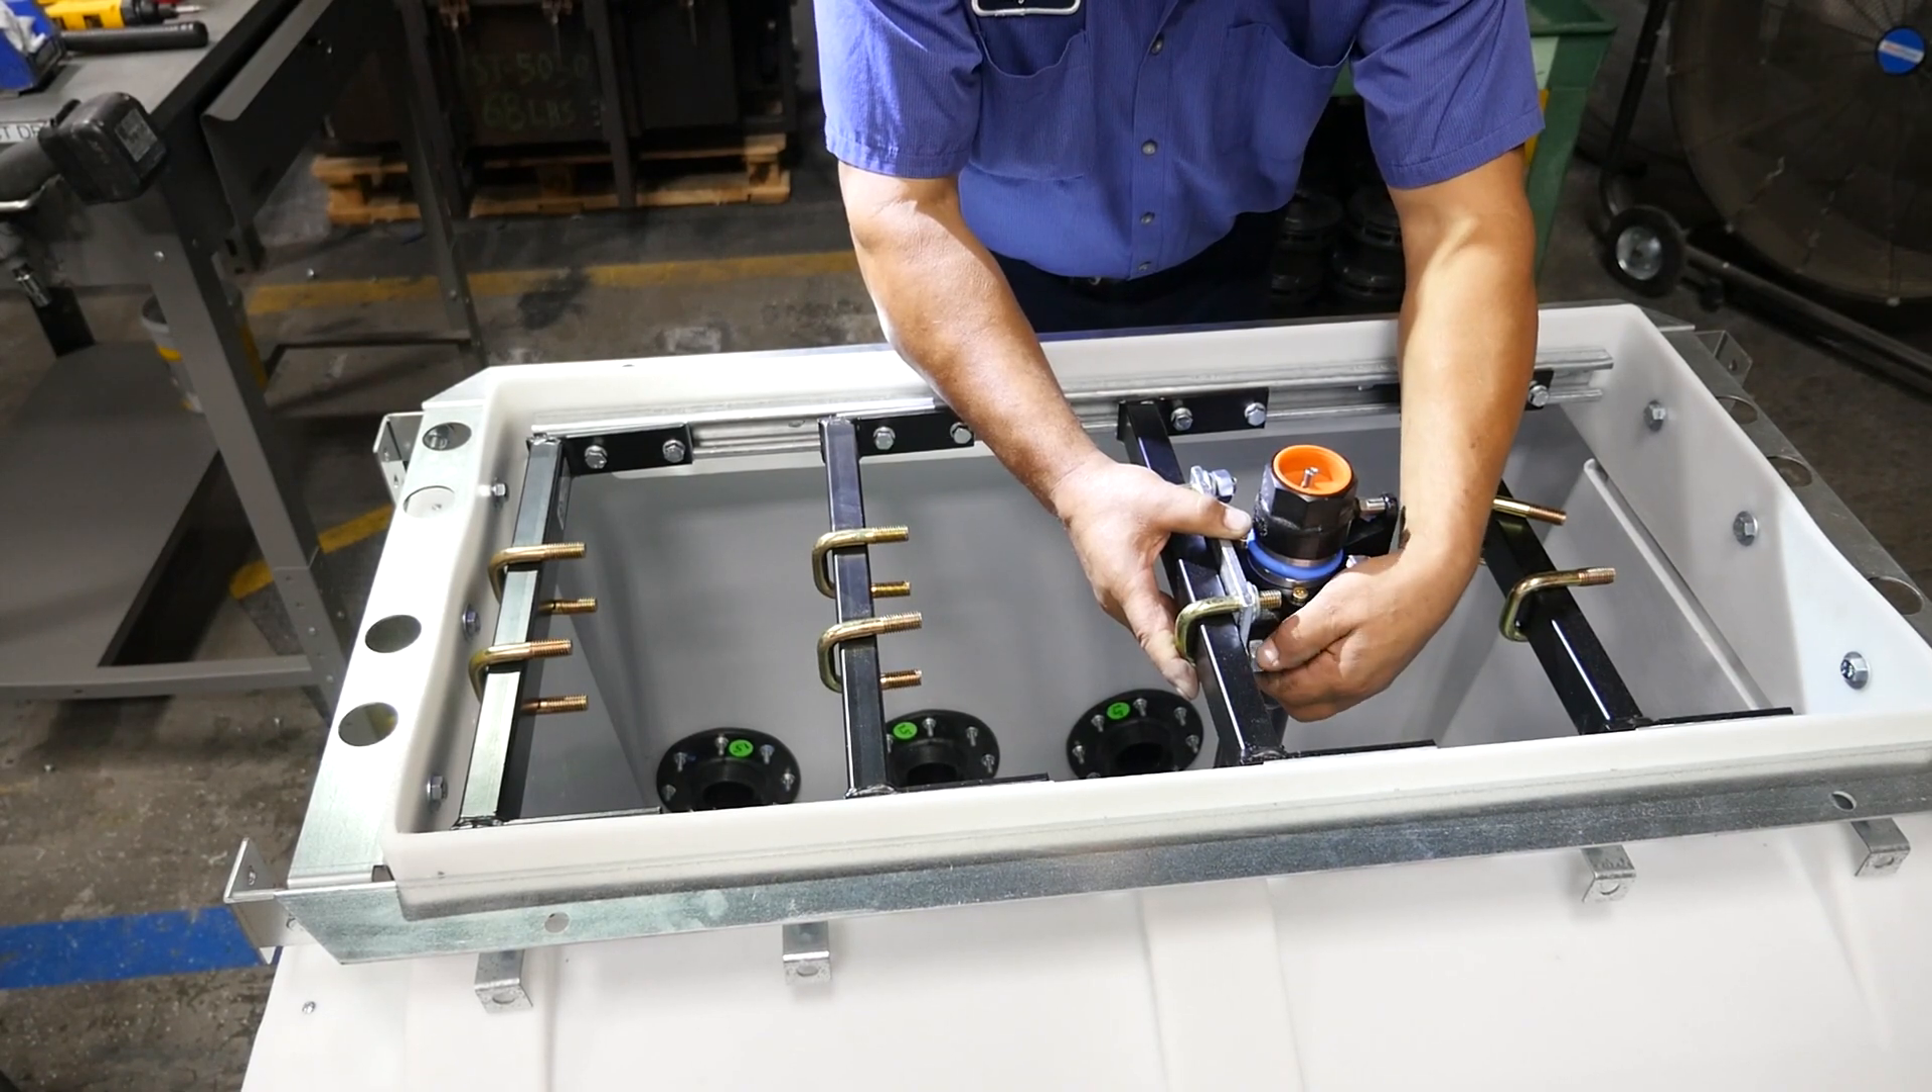The stabilizer bars were pre-mounted to the tops here in house.